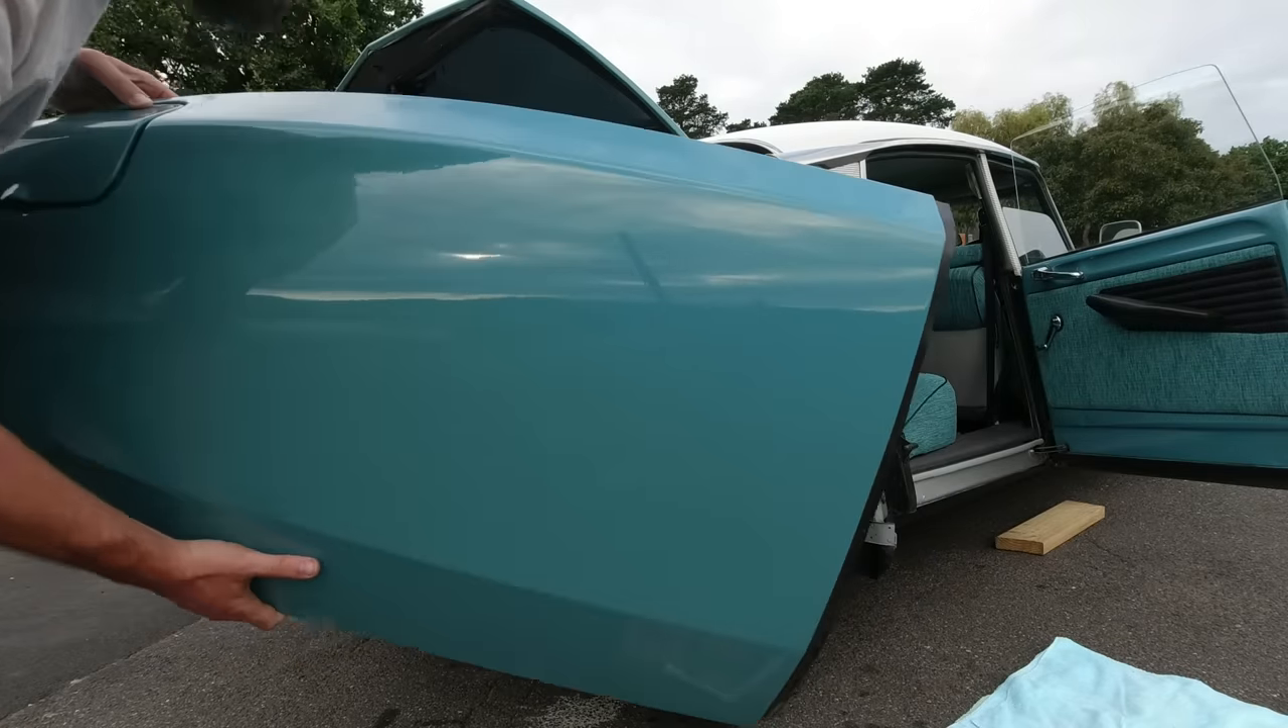And that's the wing now off the car.